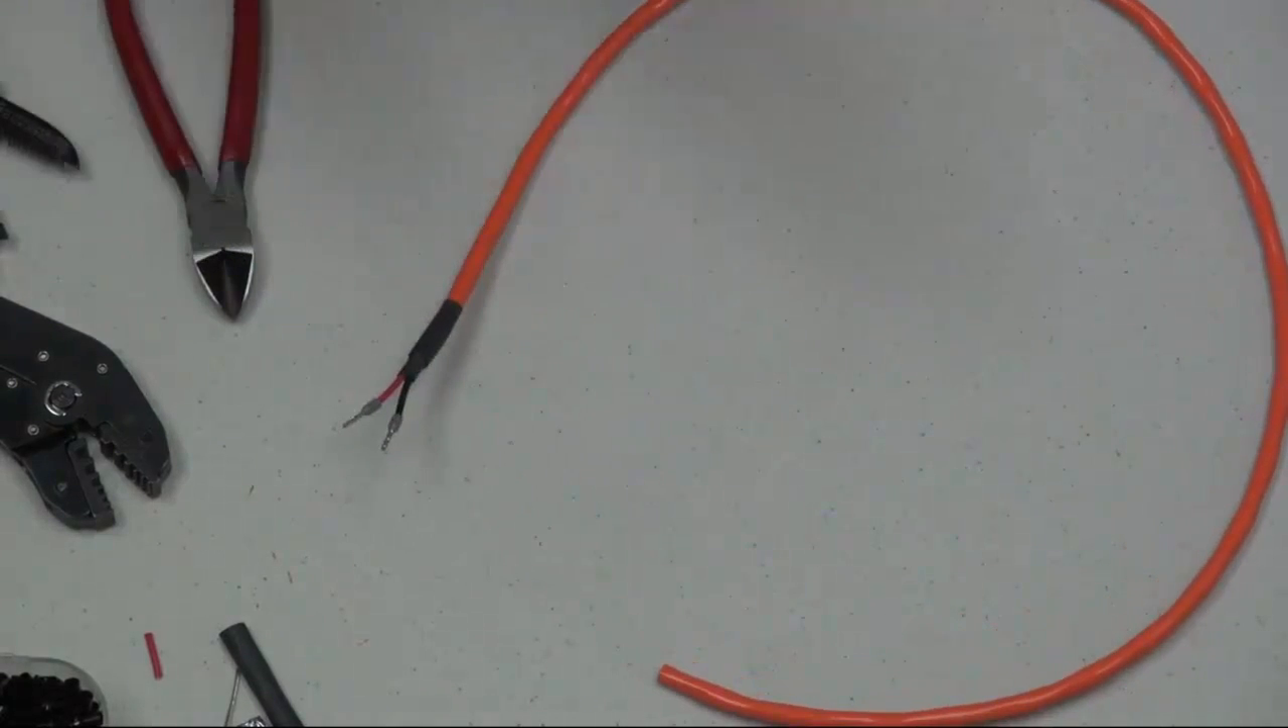I've already got a nice heat shrink set of wires and a very clean and professional looking installation.